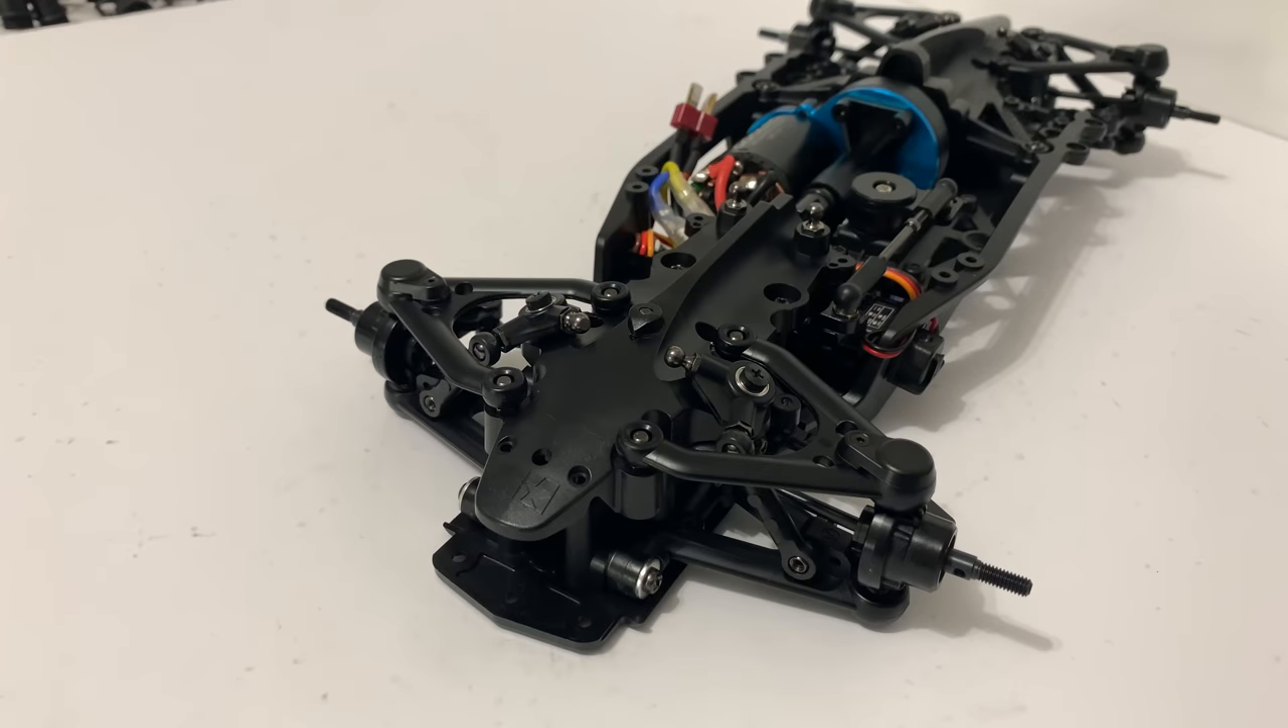Right, so that's the front end complete. All the arms are on.